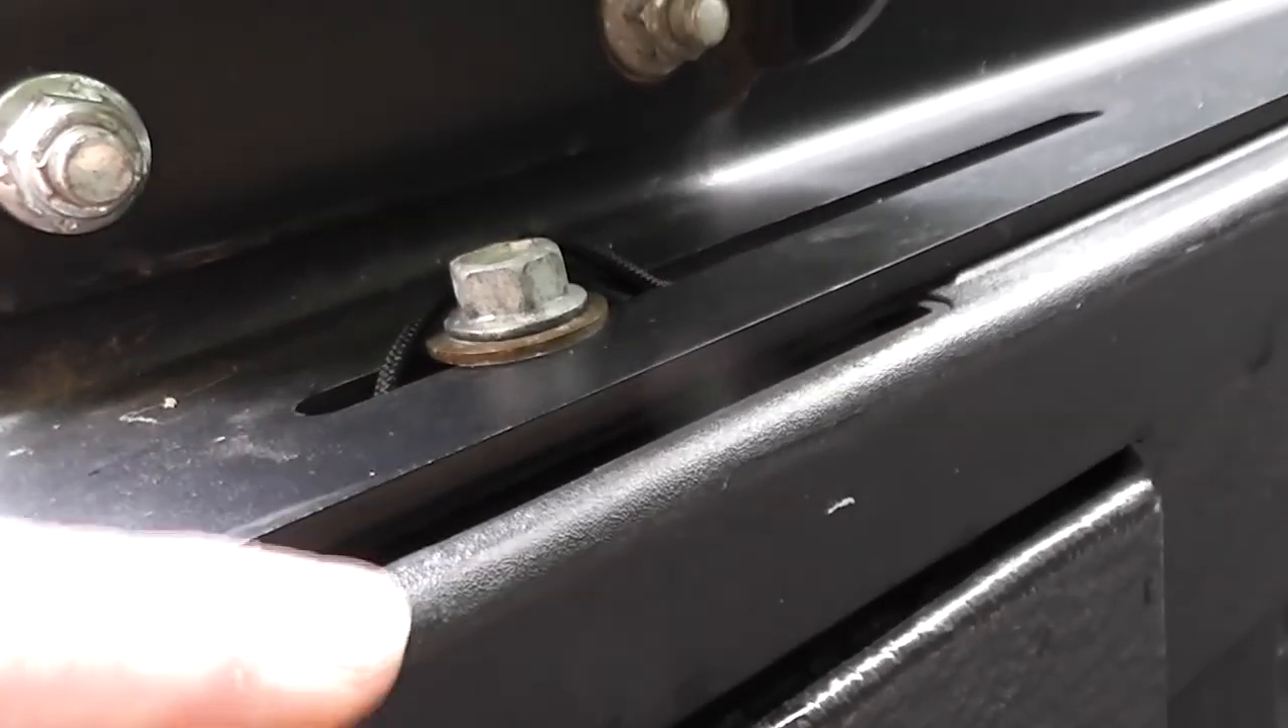As you can see right here, when you pop the little plastic insert out that covers the stake pocket, you can kind of see it back there, it leaves a gap between the bottom of this rail on the rack and the top of the bed liner.